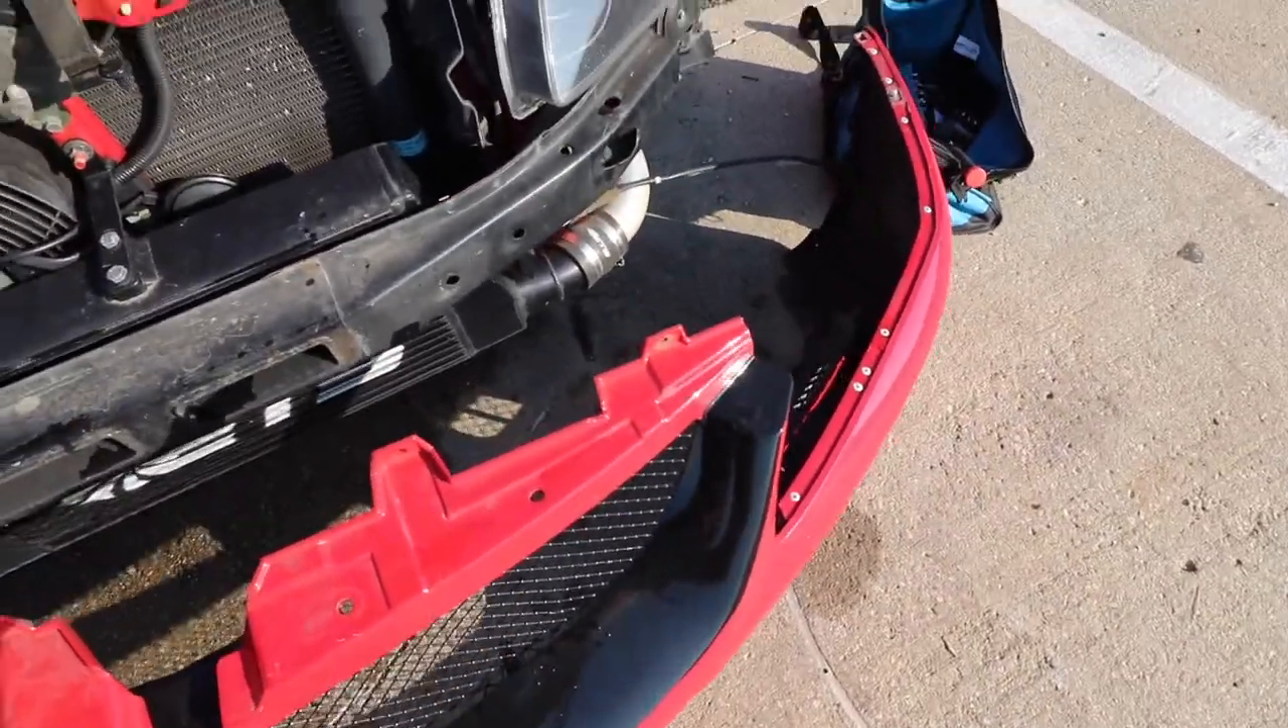All right so as you just saw the bumper just came off pretty simple.